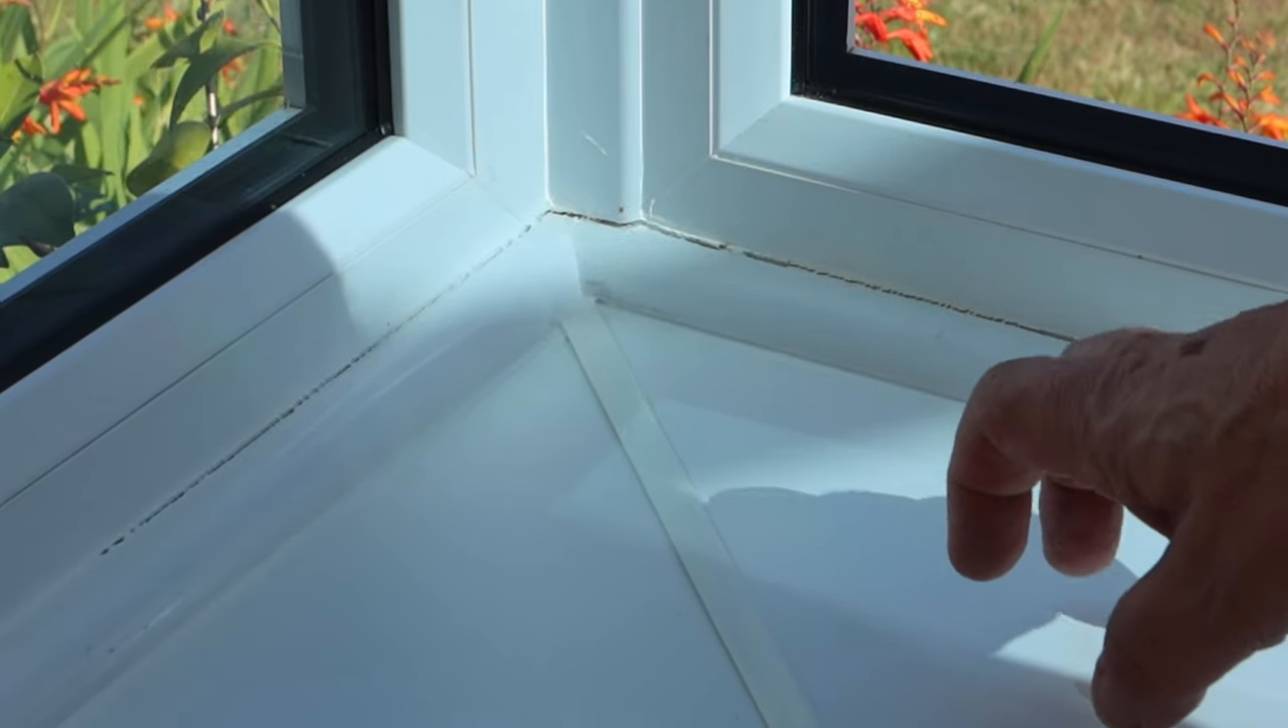So you can see the gaps here that are between the trim and the actual upvc window and this is because these are made of different materials.